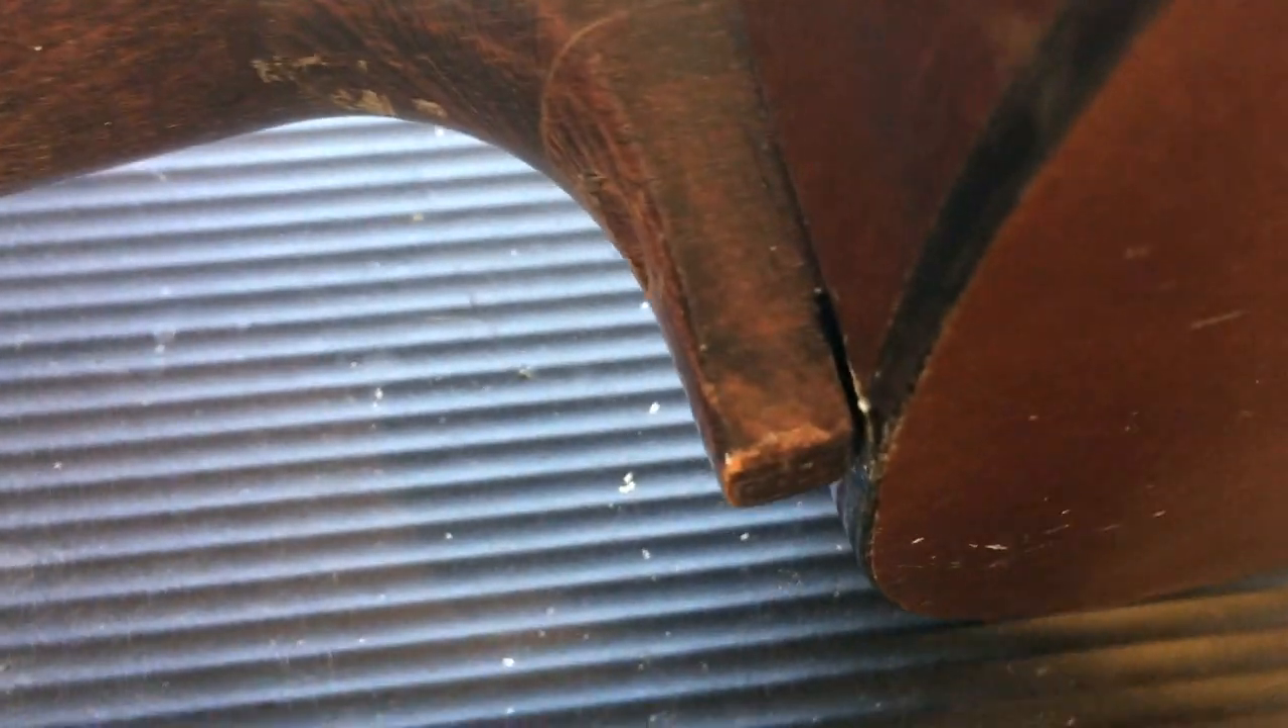The neck does have a gap there.